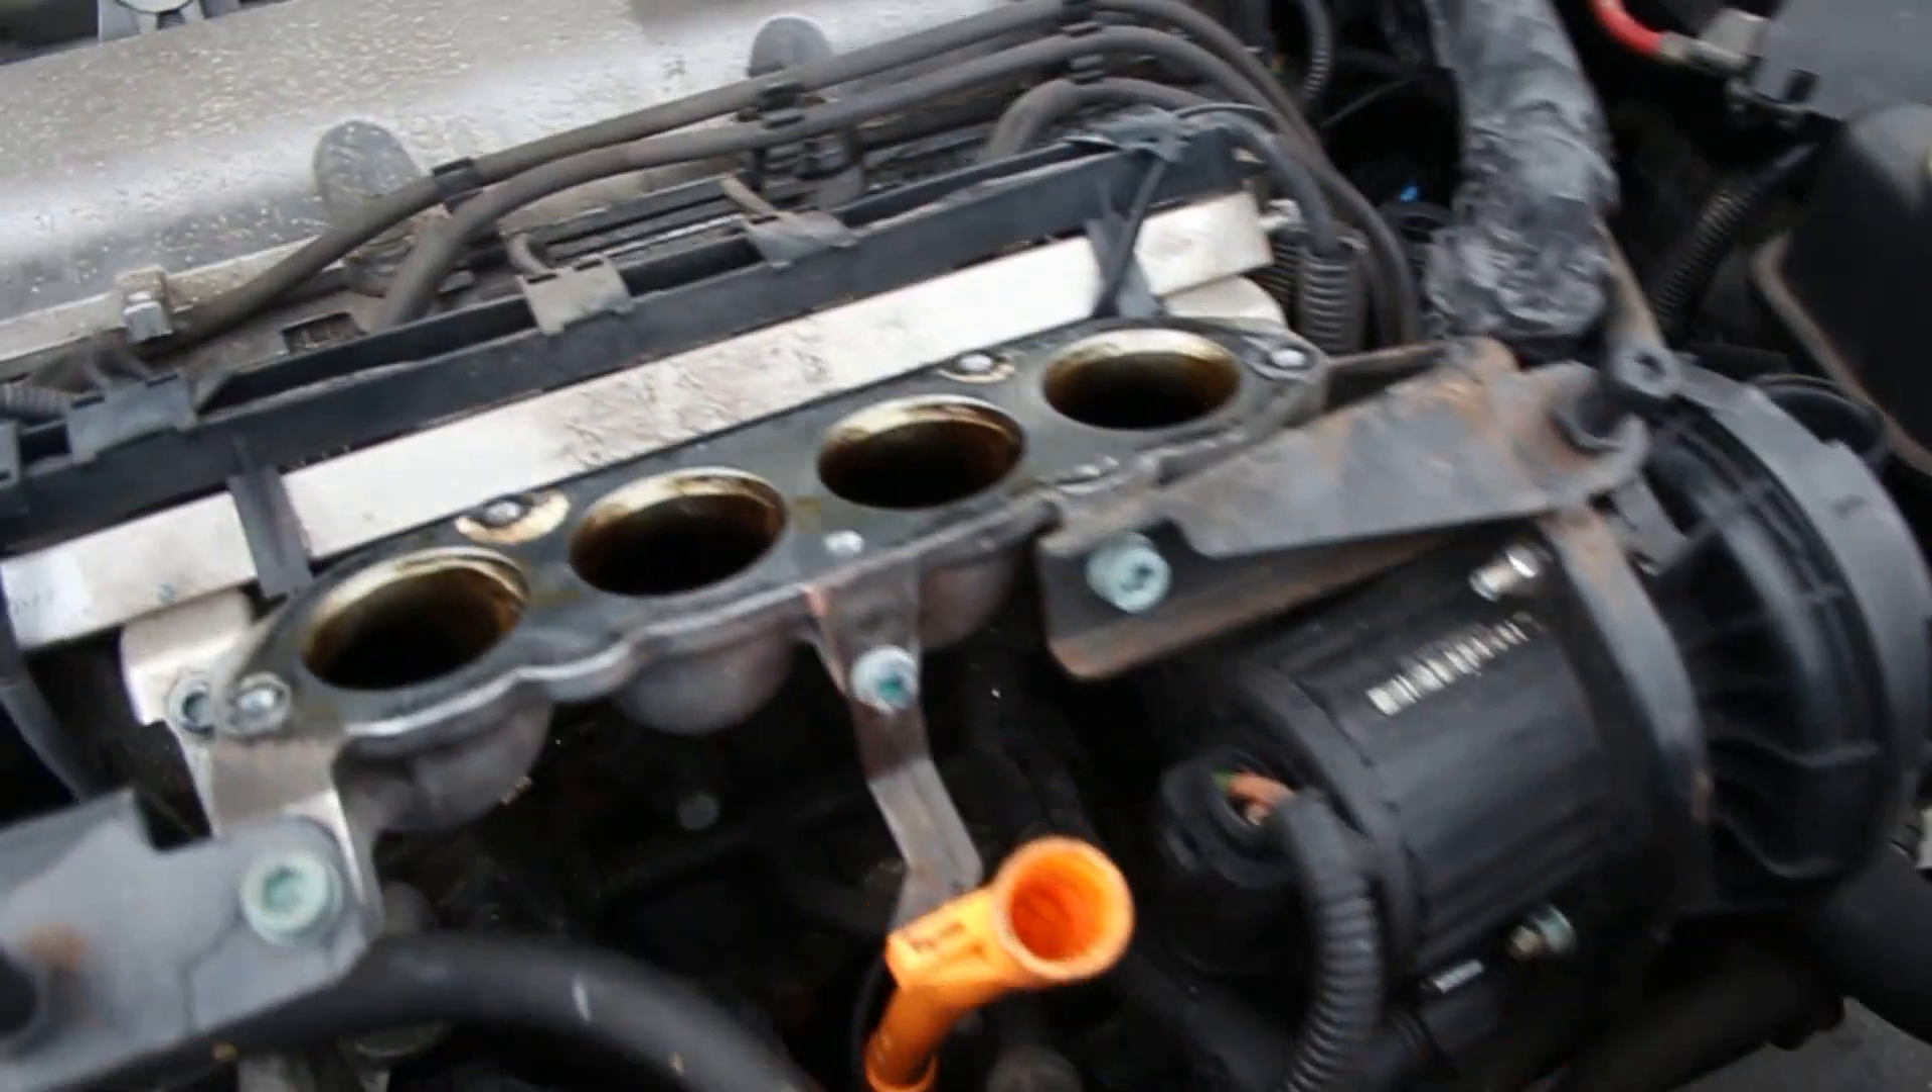All right so after a good little while the top manifold is off.